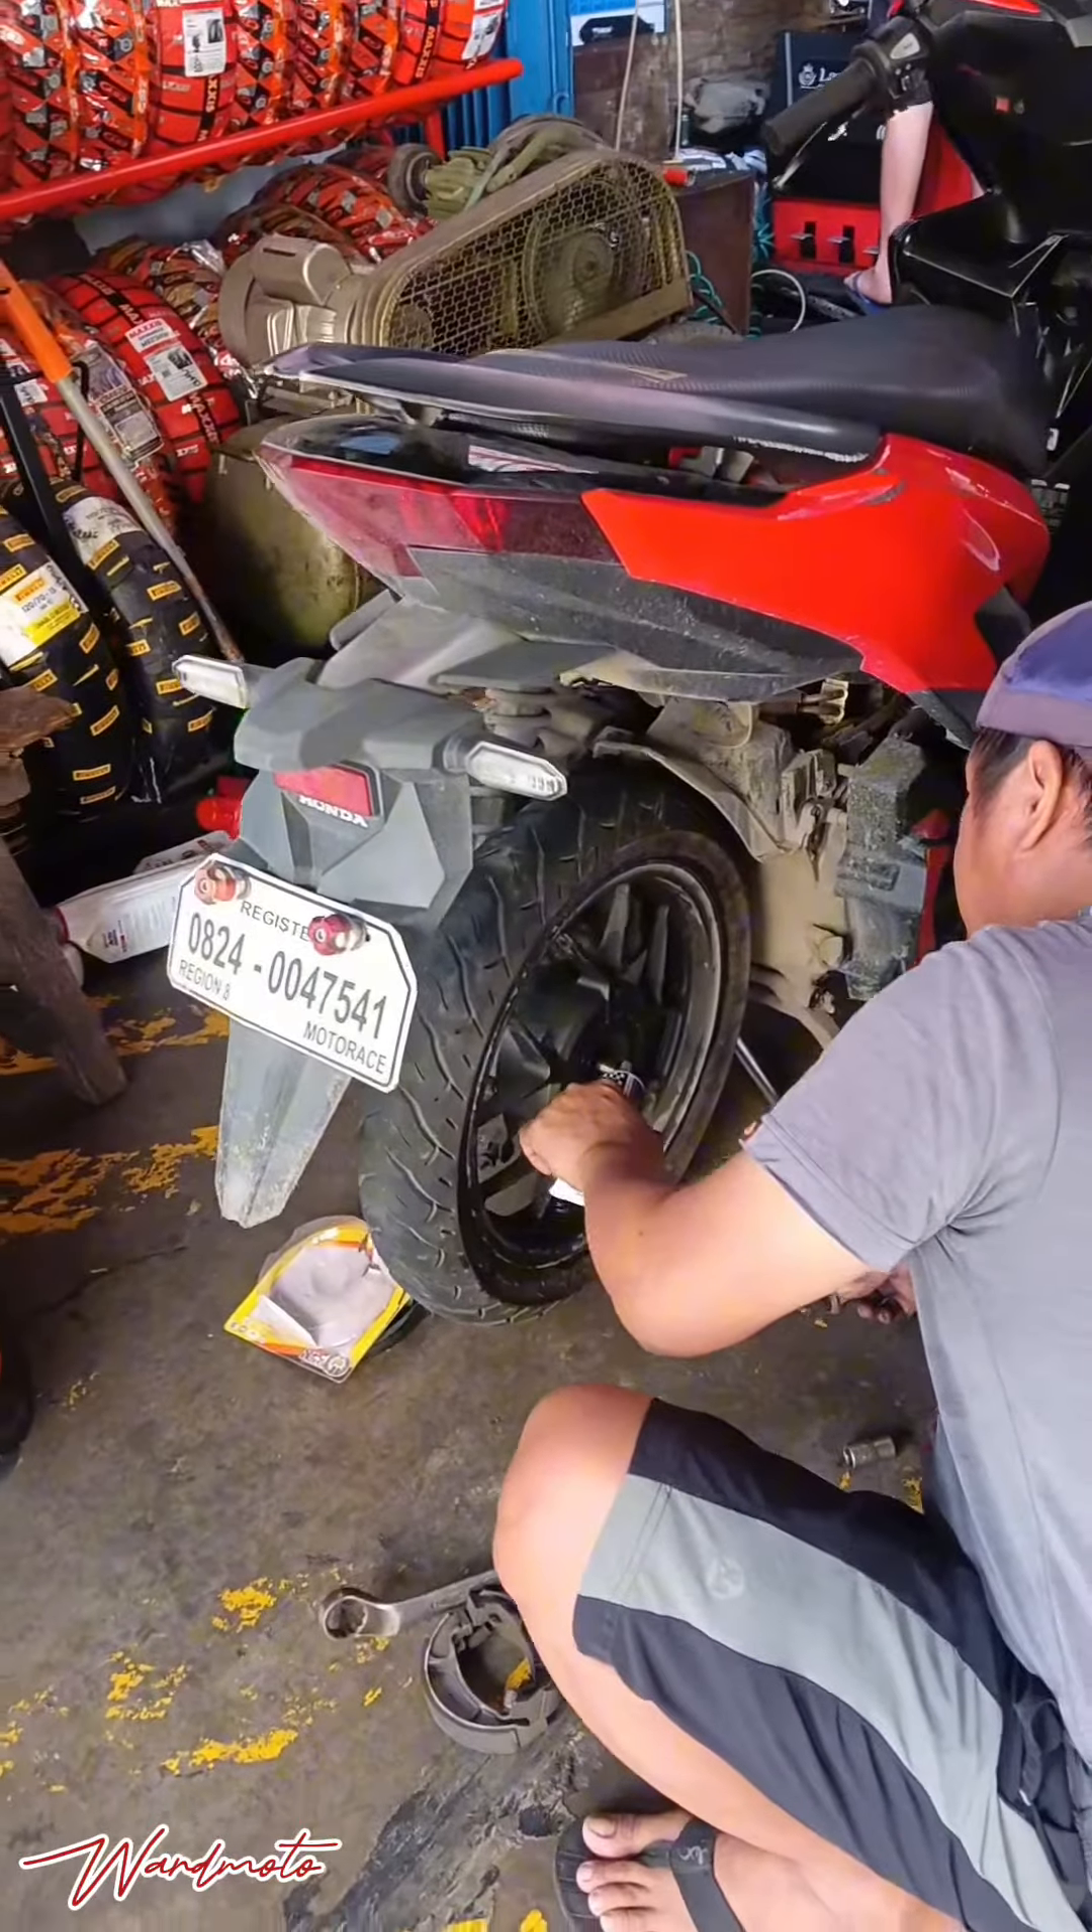At ayan mga sir, nakabit na din yung gulong natin.